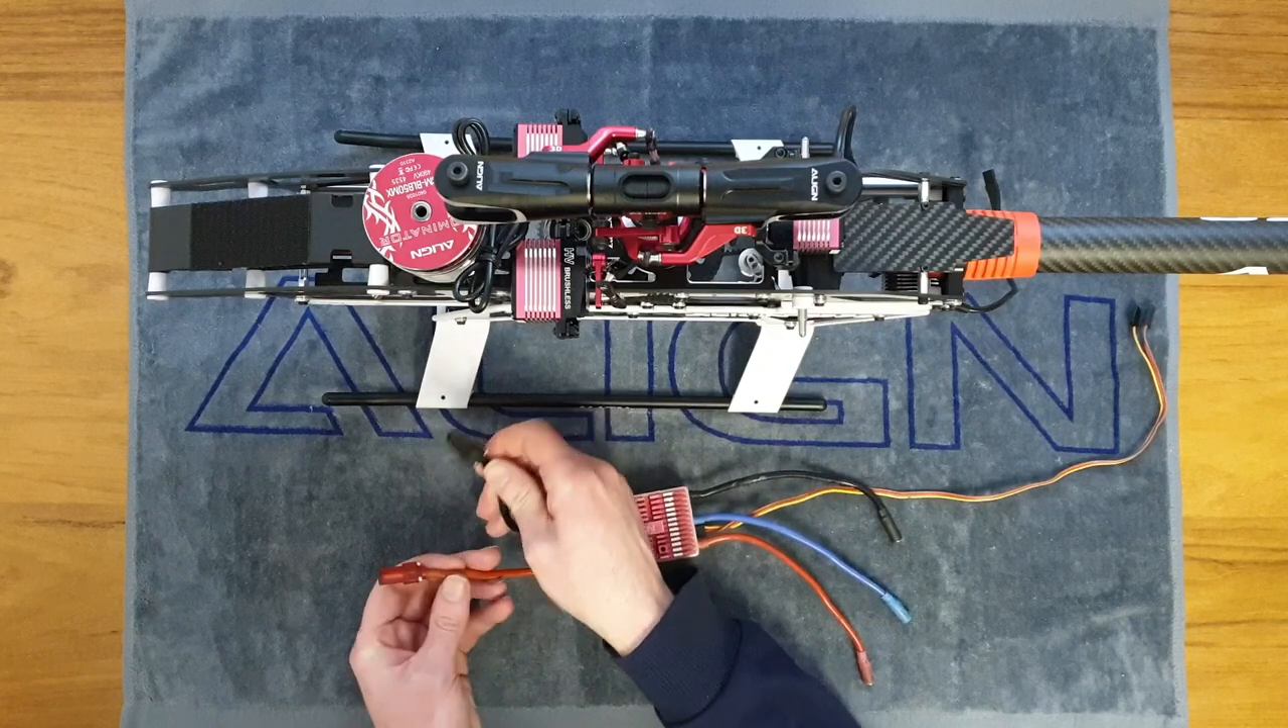I've already got my connectors on the end there.